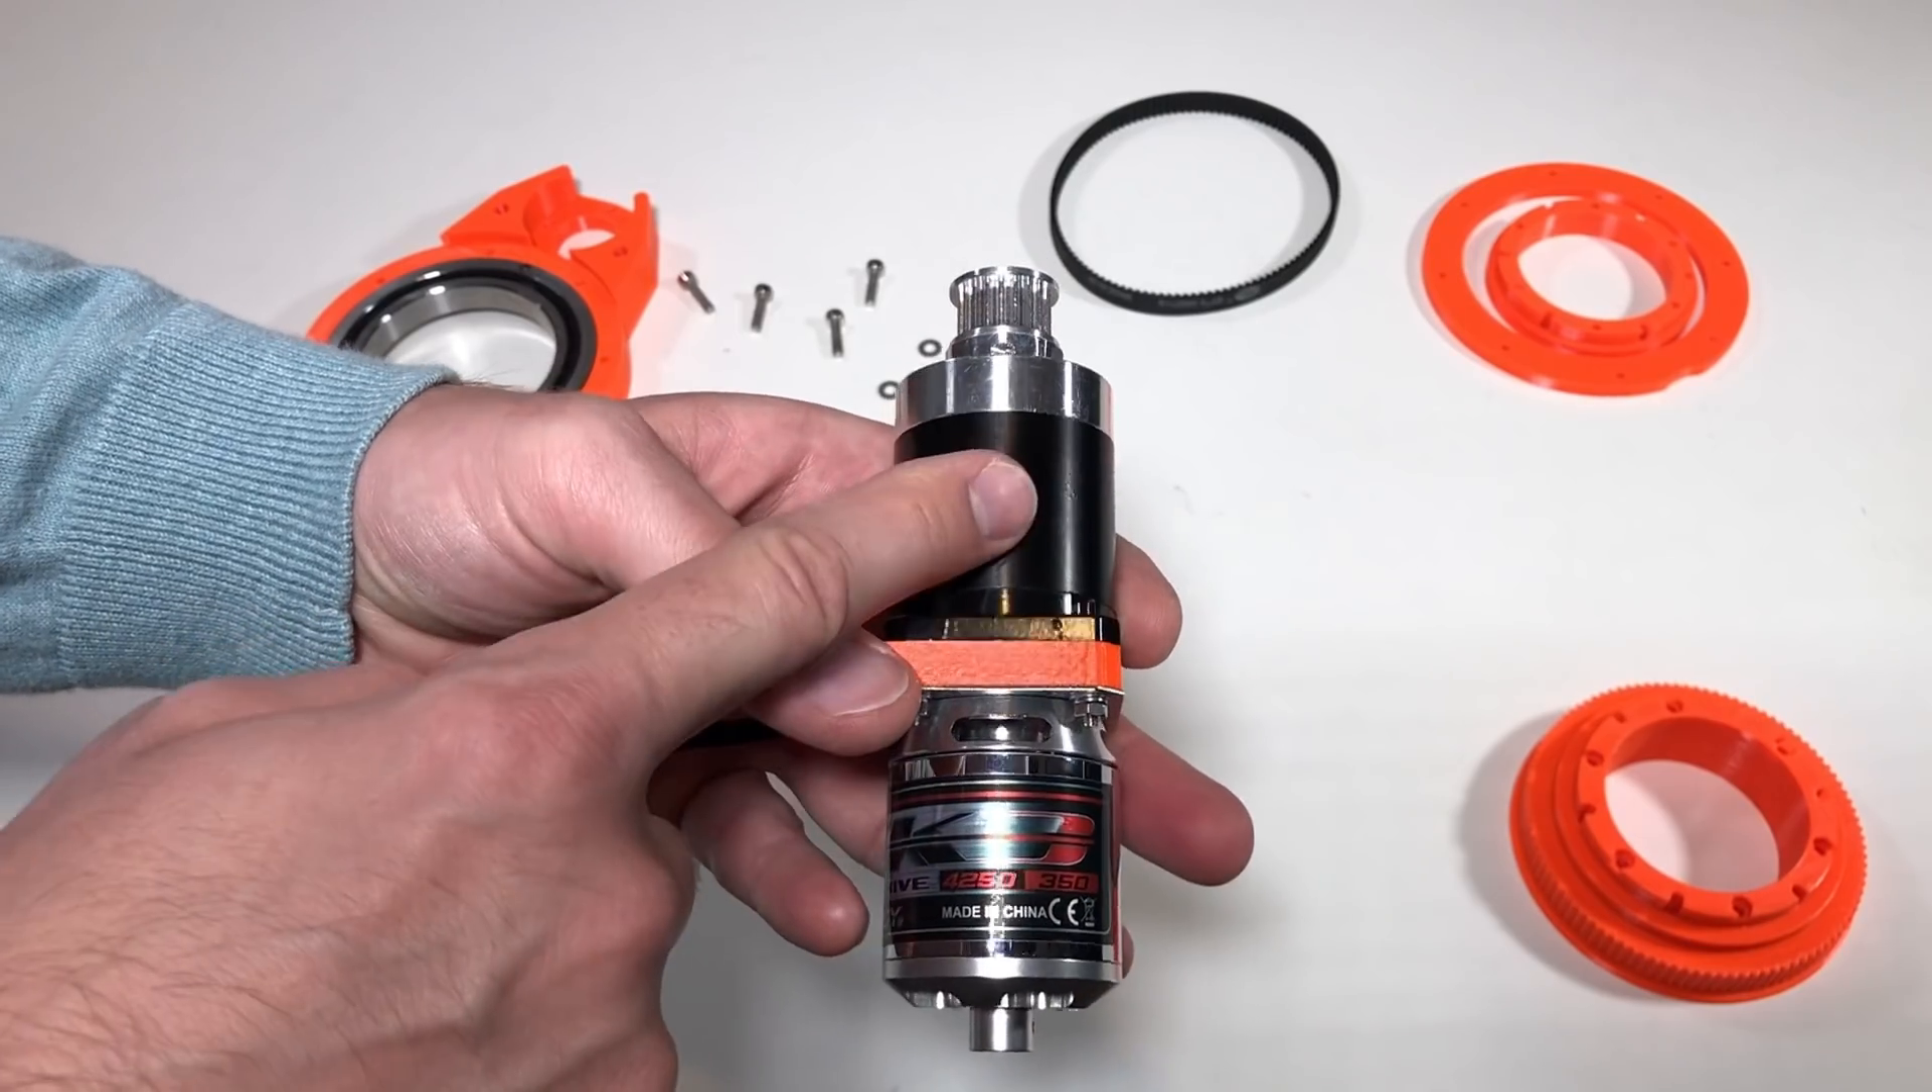So I fixed the small pulley on the assembly of the planetary gearbox and motor.